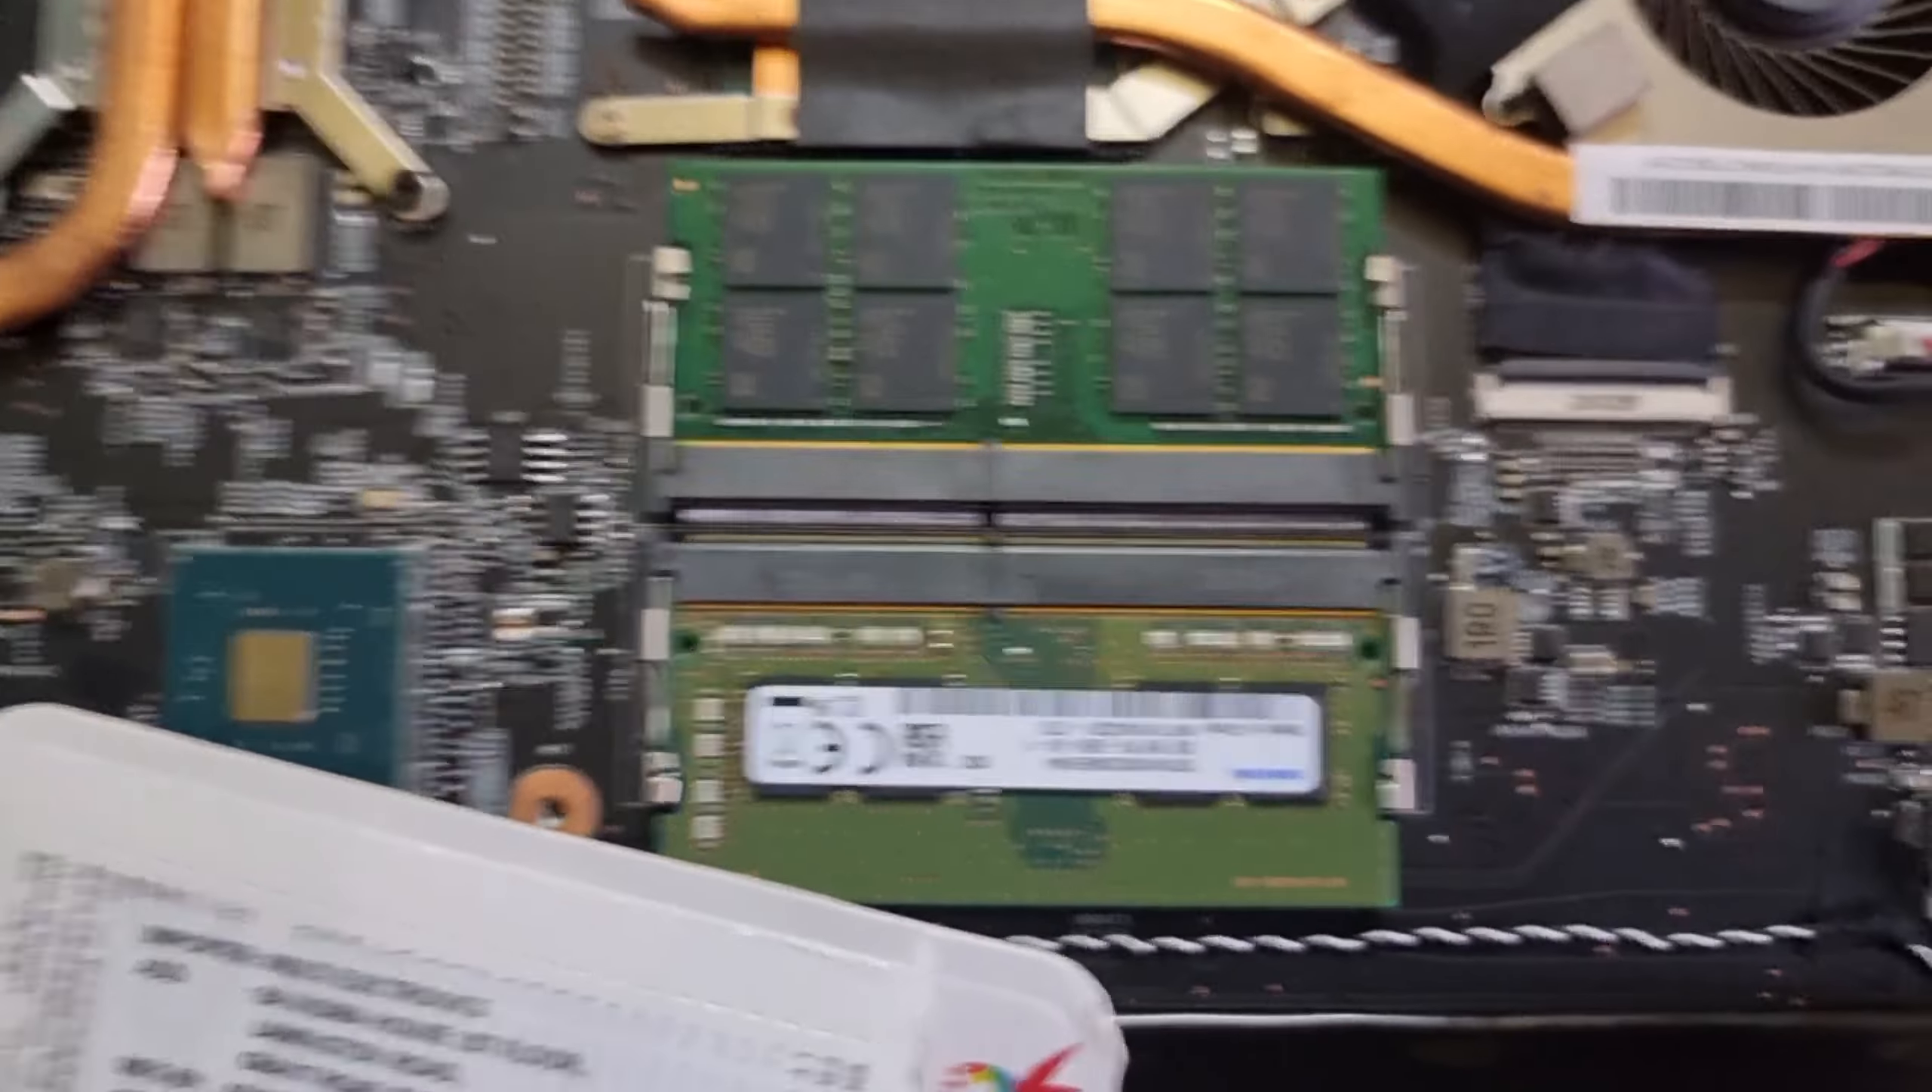तो यह हमारी 32 GB कि रैम यहां पर फिक्स हो चुकी है।